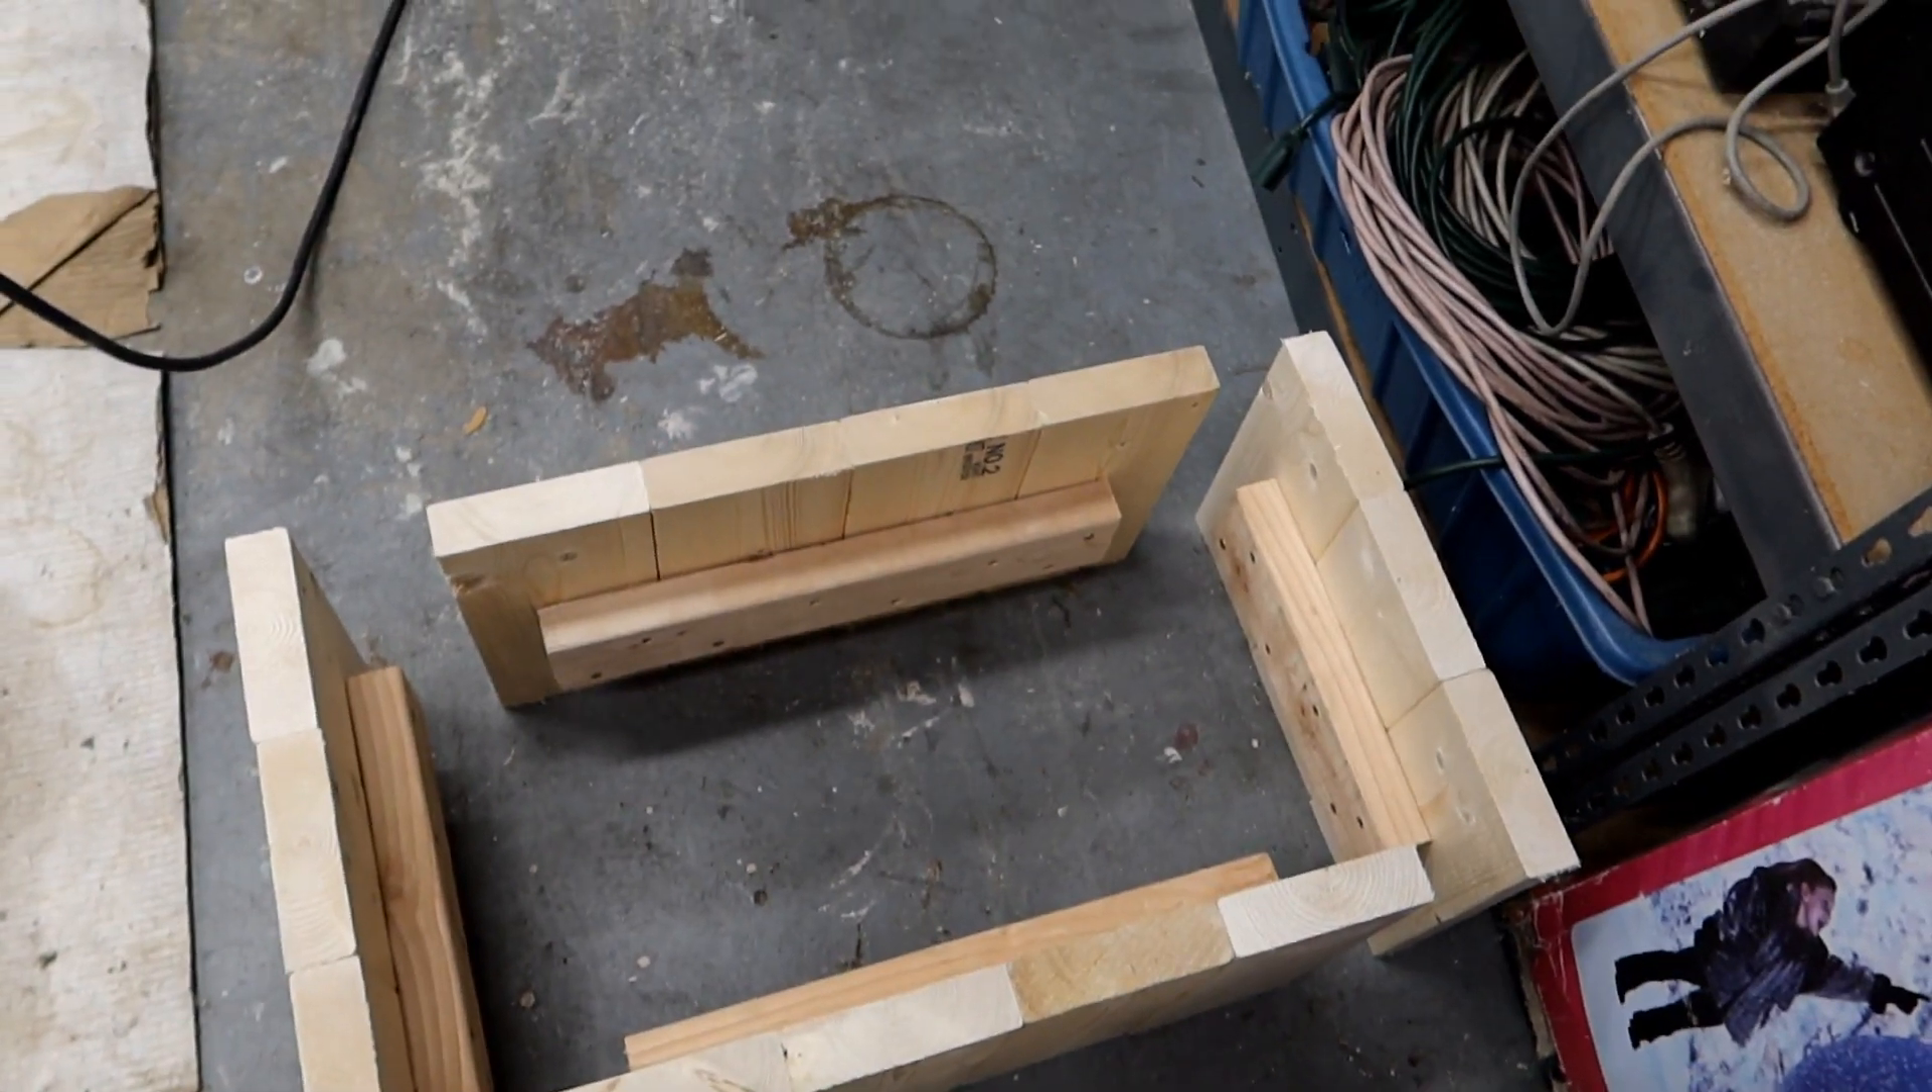All right, I've got the side pieces assembled. I've actually assembled them into the walls already.